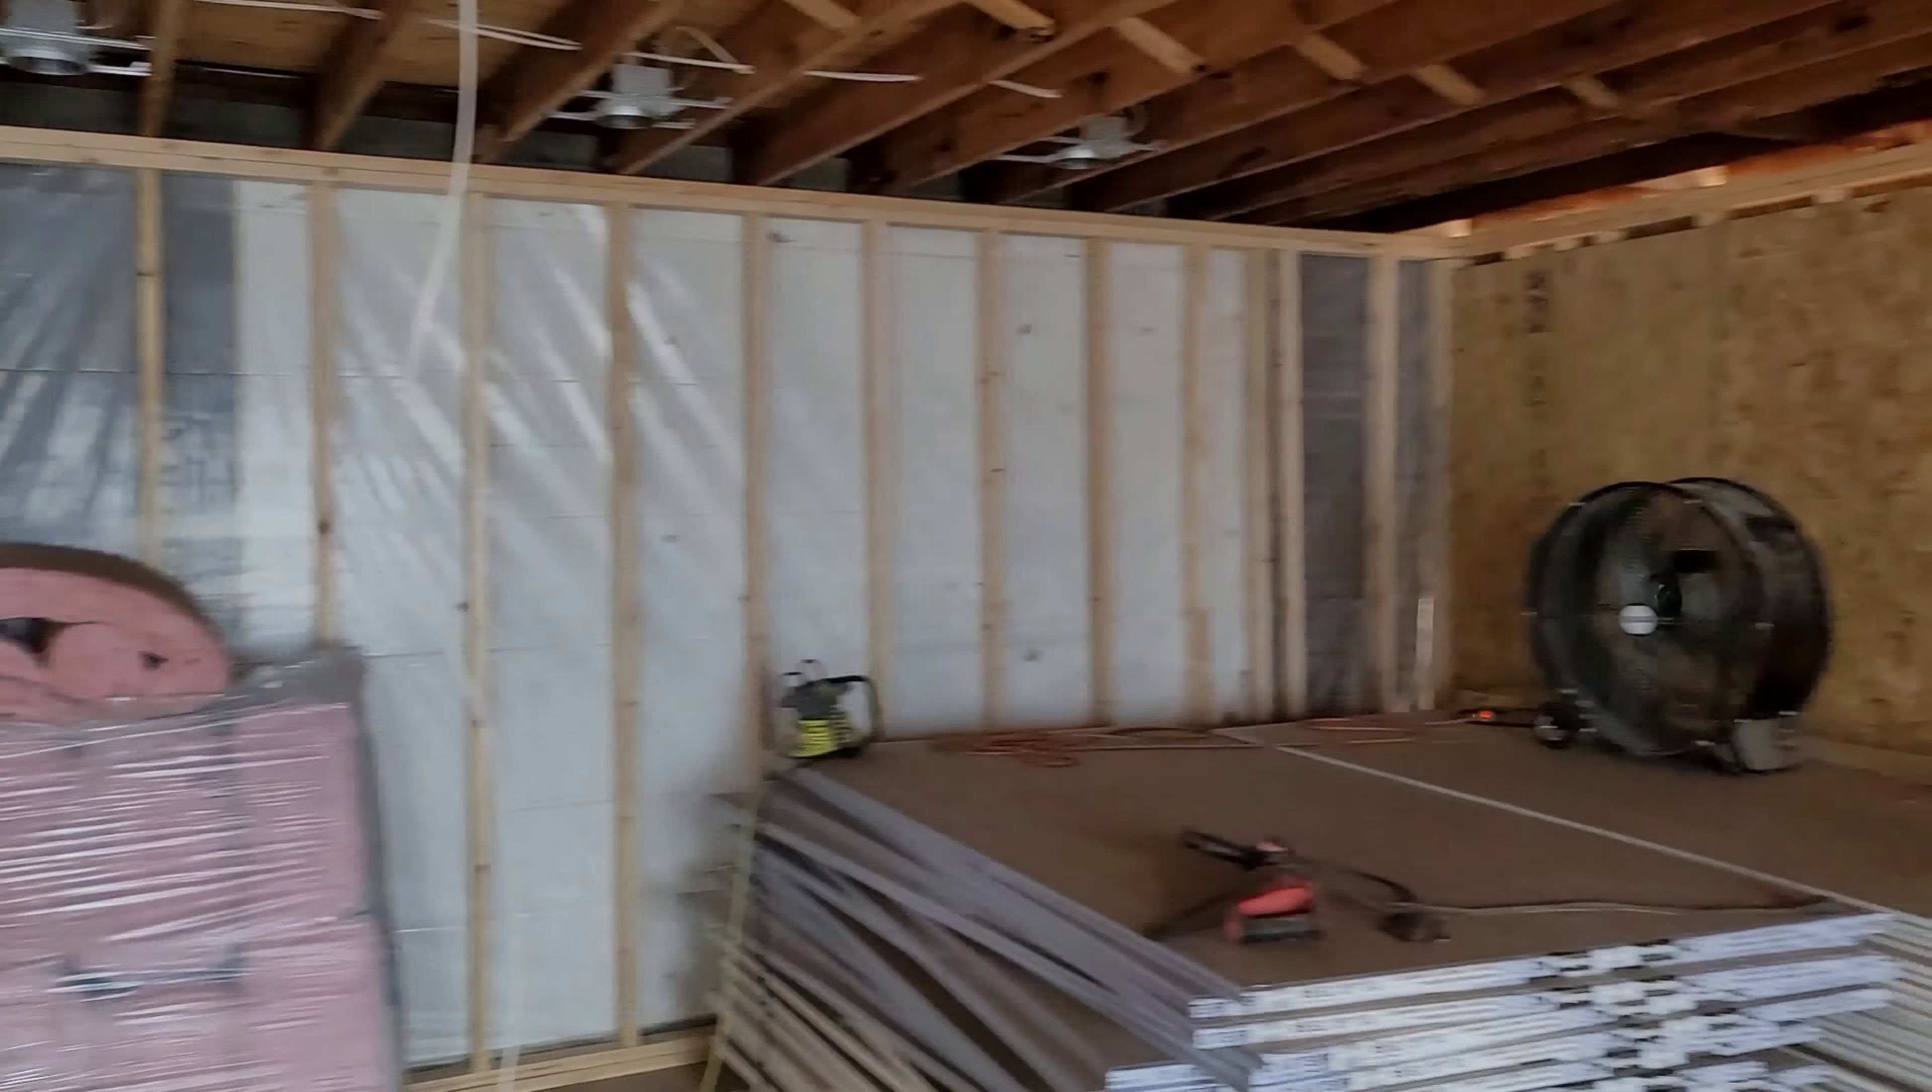As you can see, we got all the framing done.